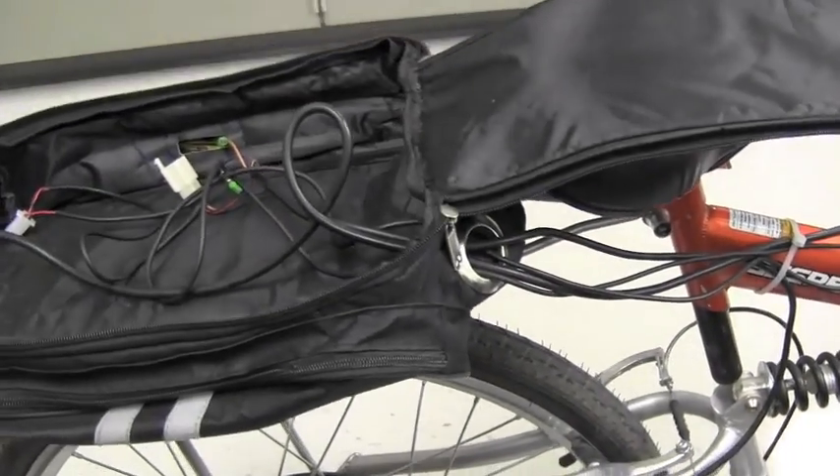In the interest of time, we've already zip tied the wiring along the frame of the bike and fed it into the canvas bag.